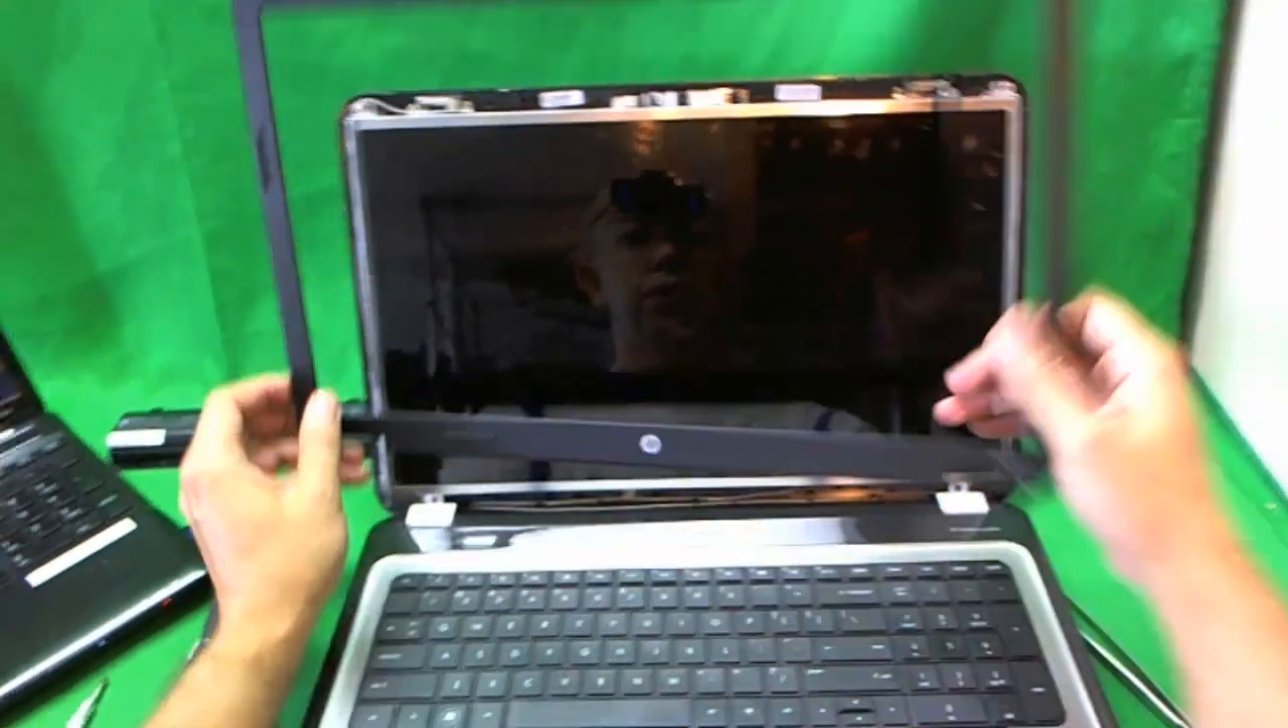Okay, the bezel is off now.